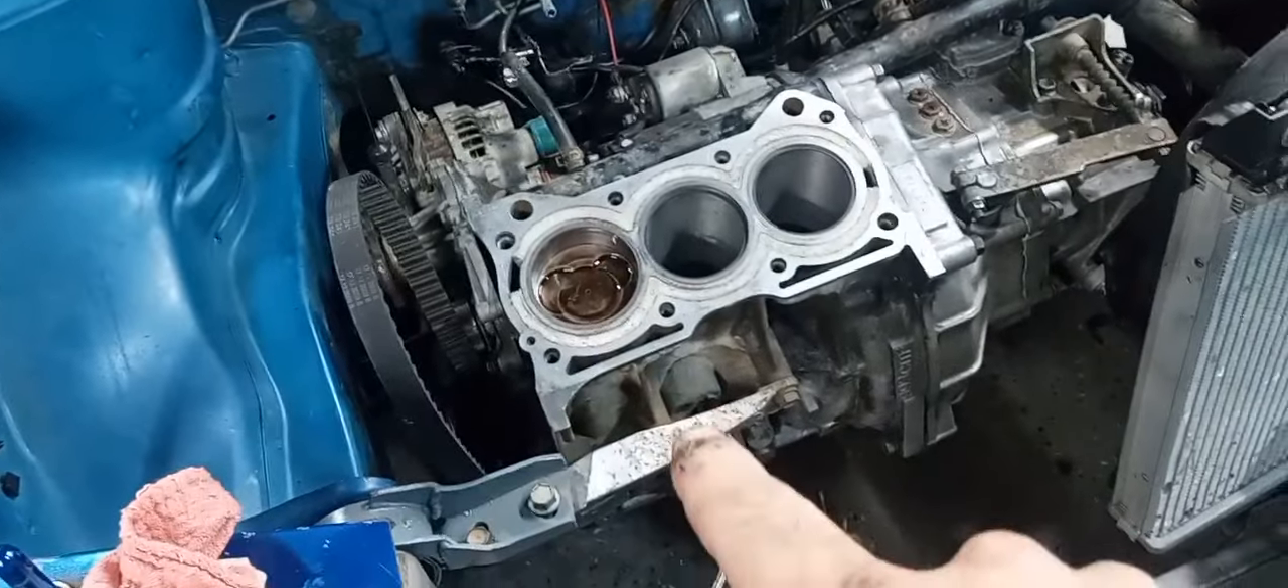And alright guys, I've already got one piston cleaned up and installed.